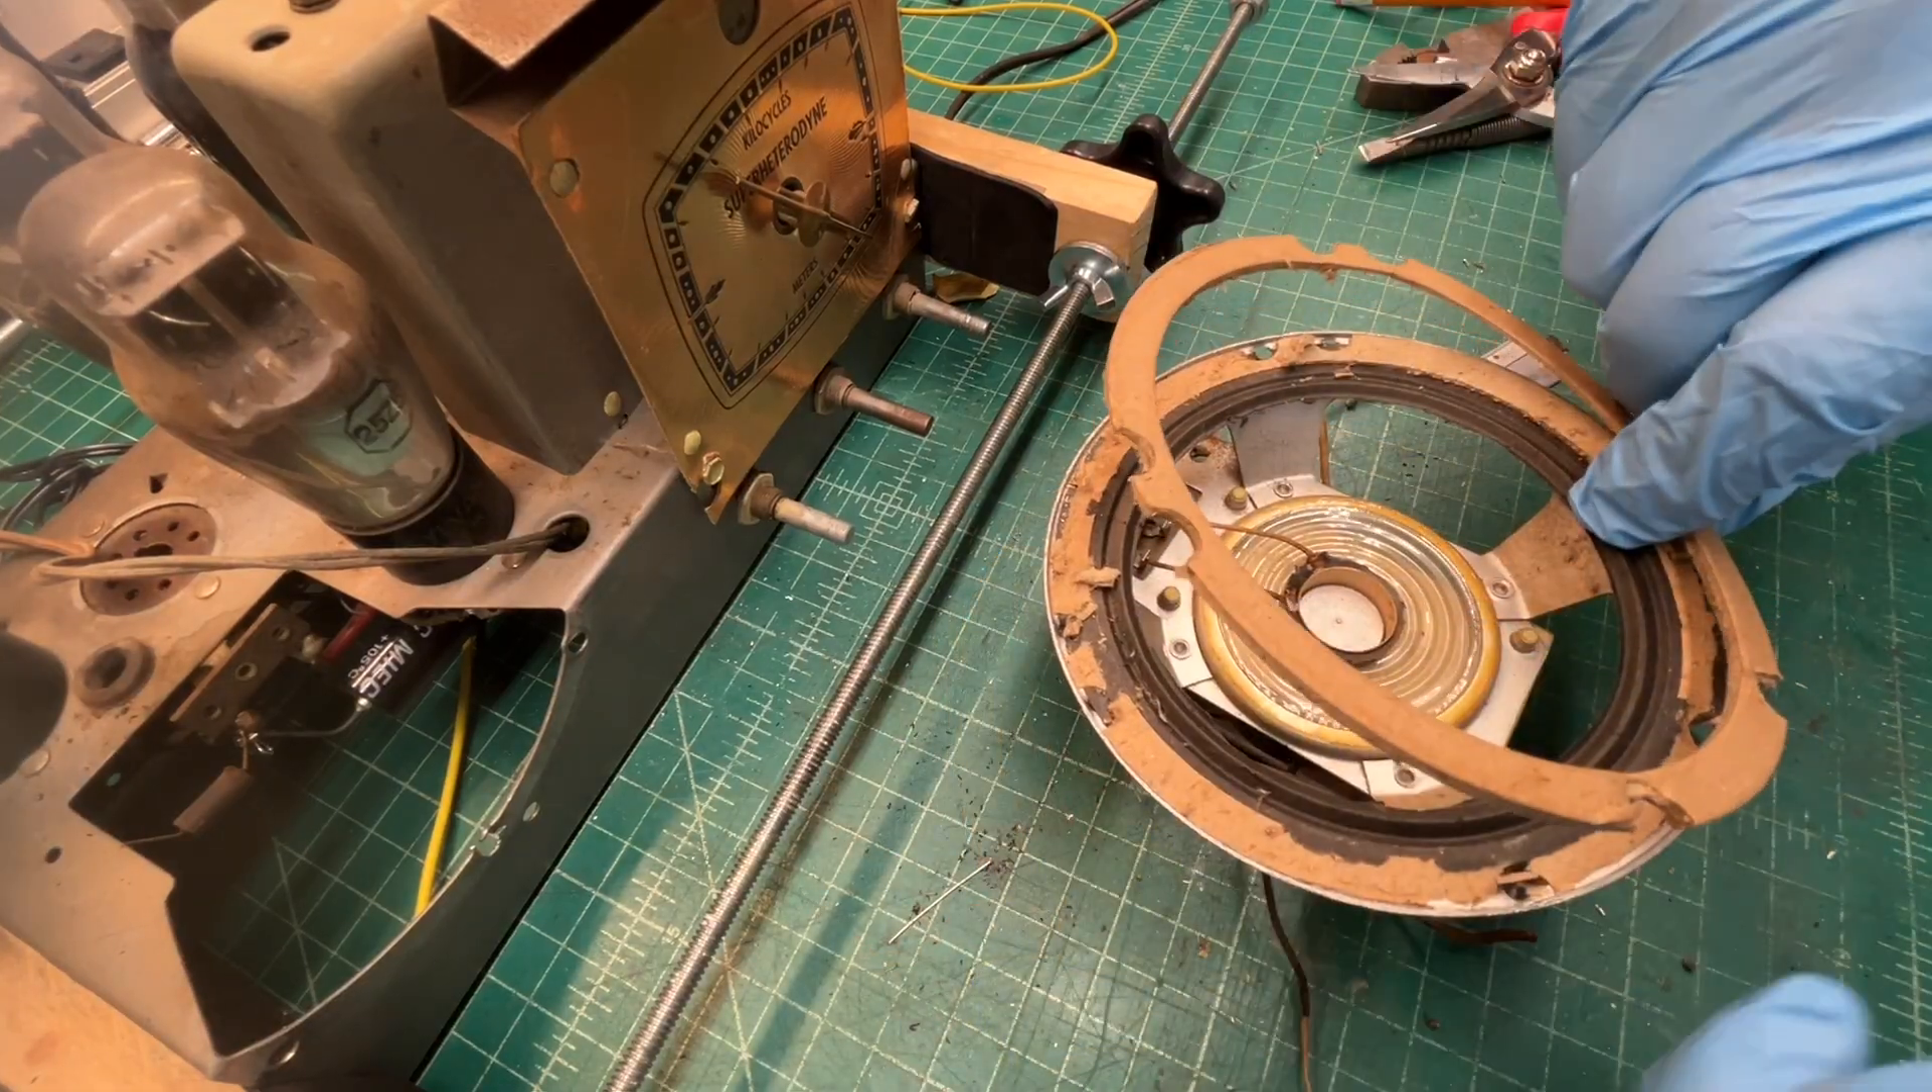Let me see if I can get the gasket off here. Well, I've got part of it.